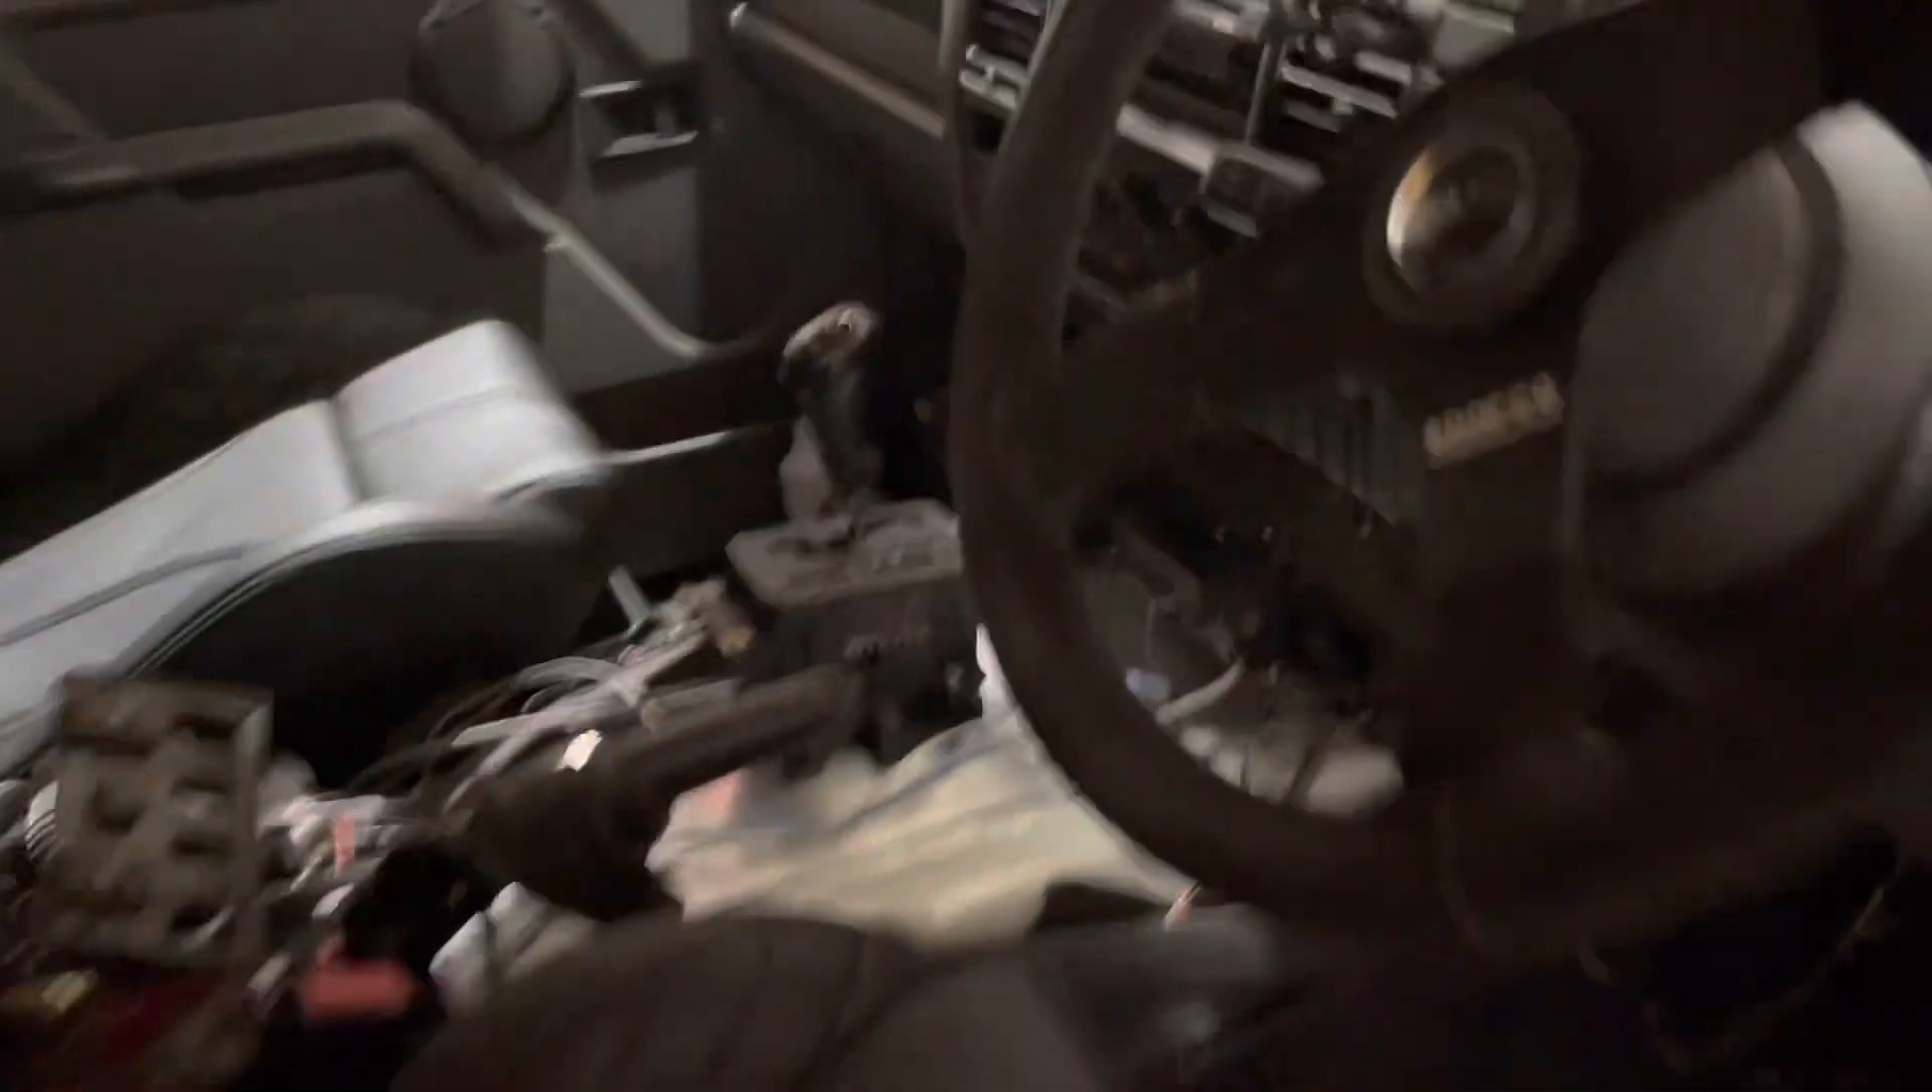Obviously you can see the centre console's missing. There's a centre console to build.